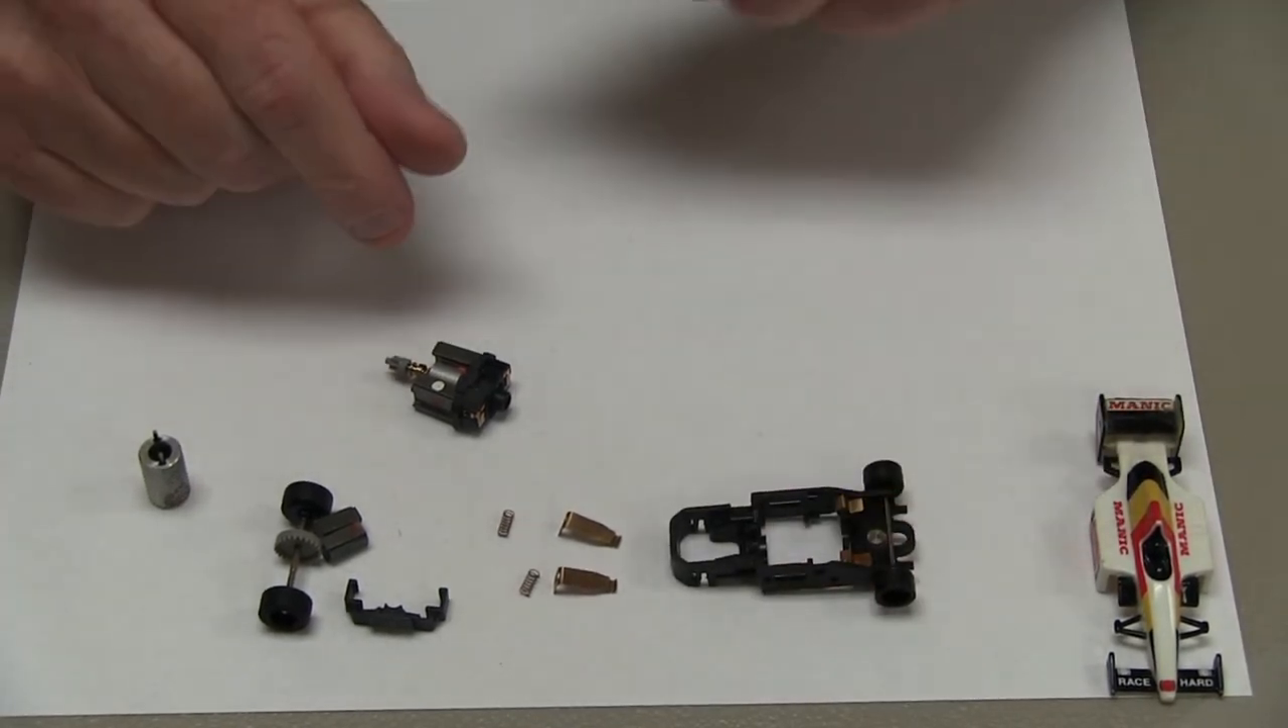So now the chassis is basically broken down into really almost the most basic form.